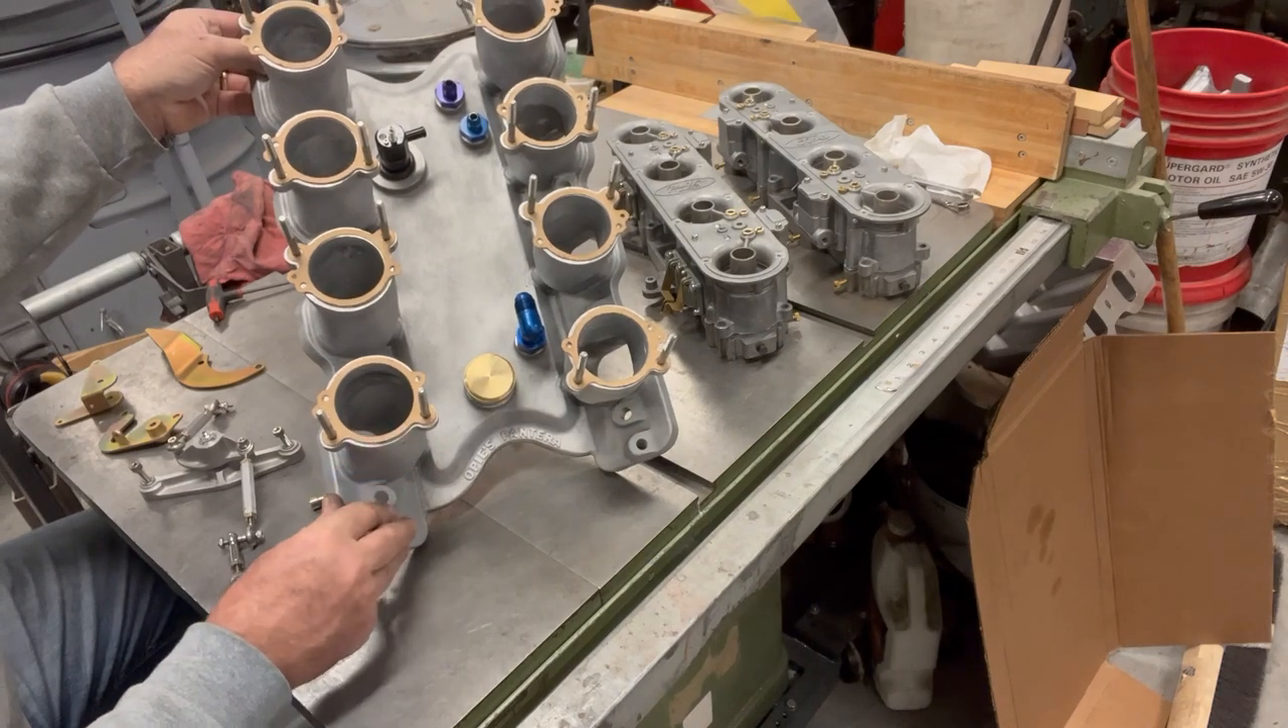And then you can probably see the gaskets are in place there, those individual gaskets.